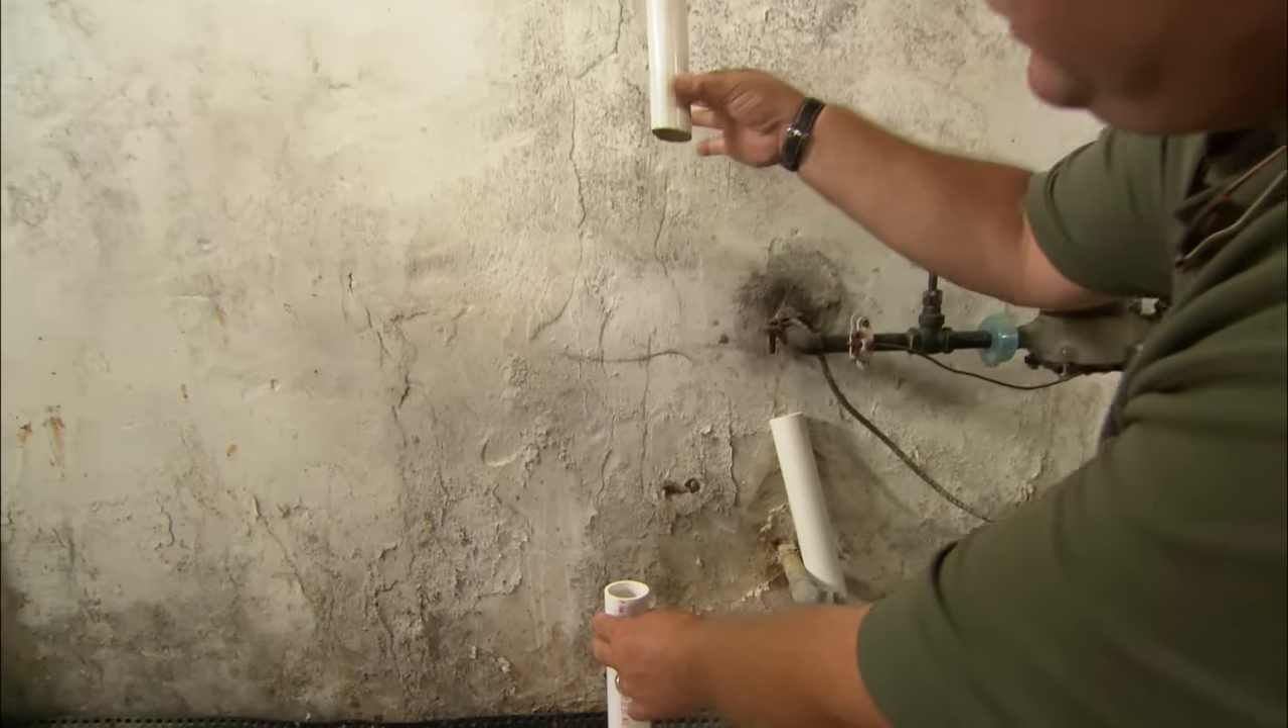You can see that when this pipe comes up it doesn't quite line up with our old work right there.